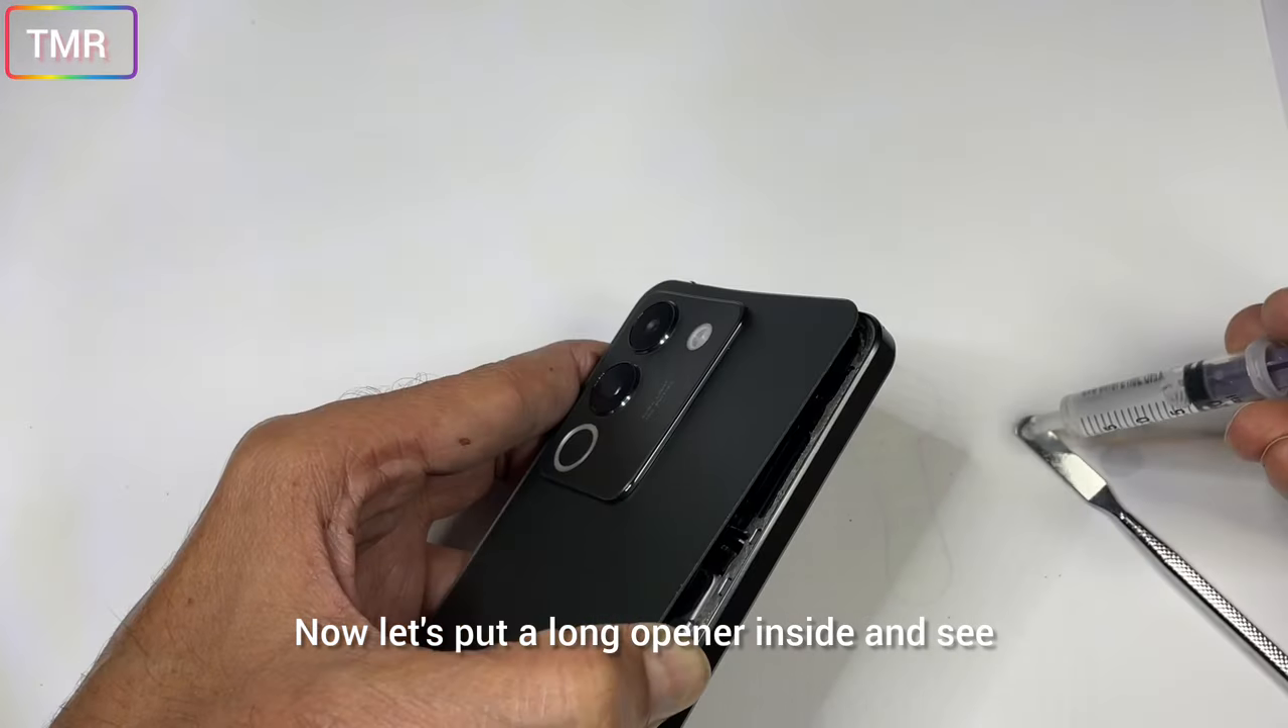थोड़ा सा बेक पेनल खुला है।